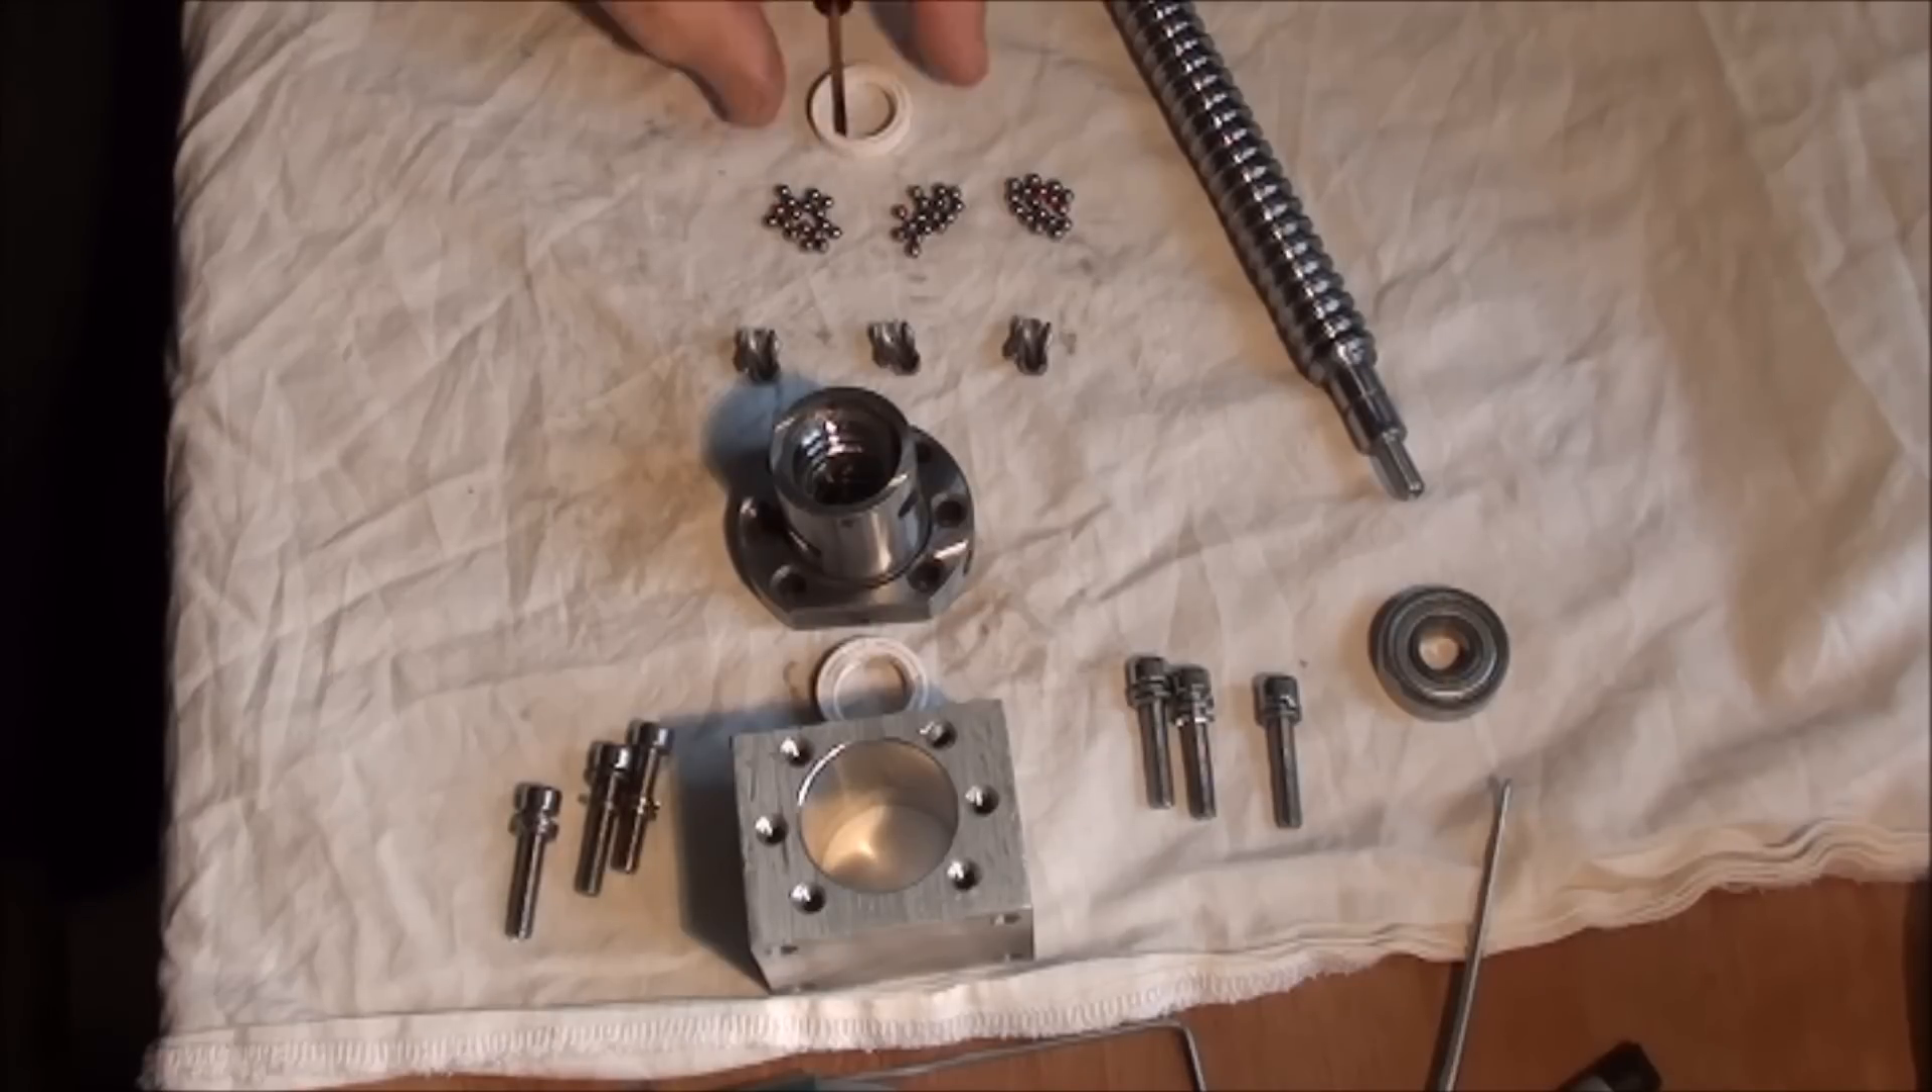Okay so now I have basically gotten all the balls out and sorted them in three piles.